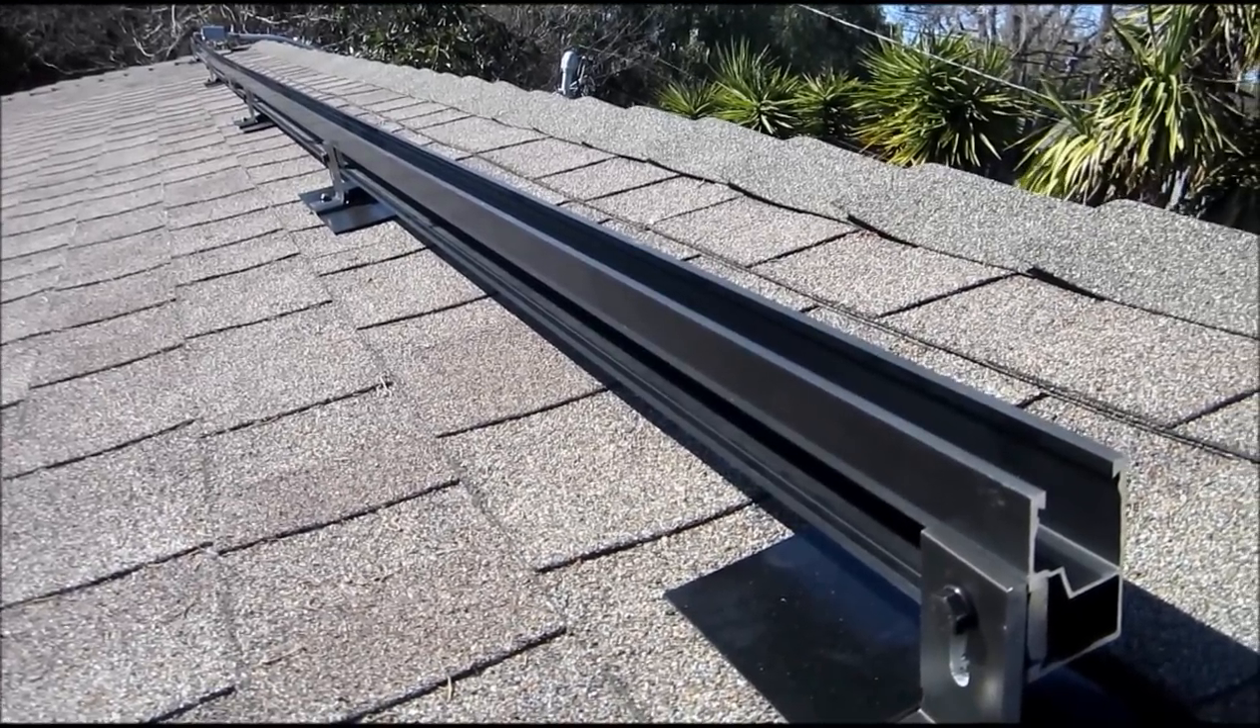Alright, got the rails on. That was pretty straight forward. I just bolted each footing.